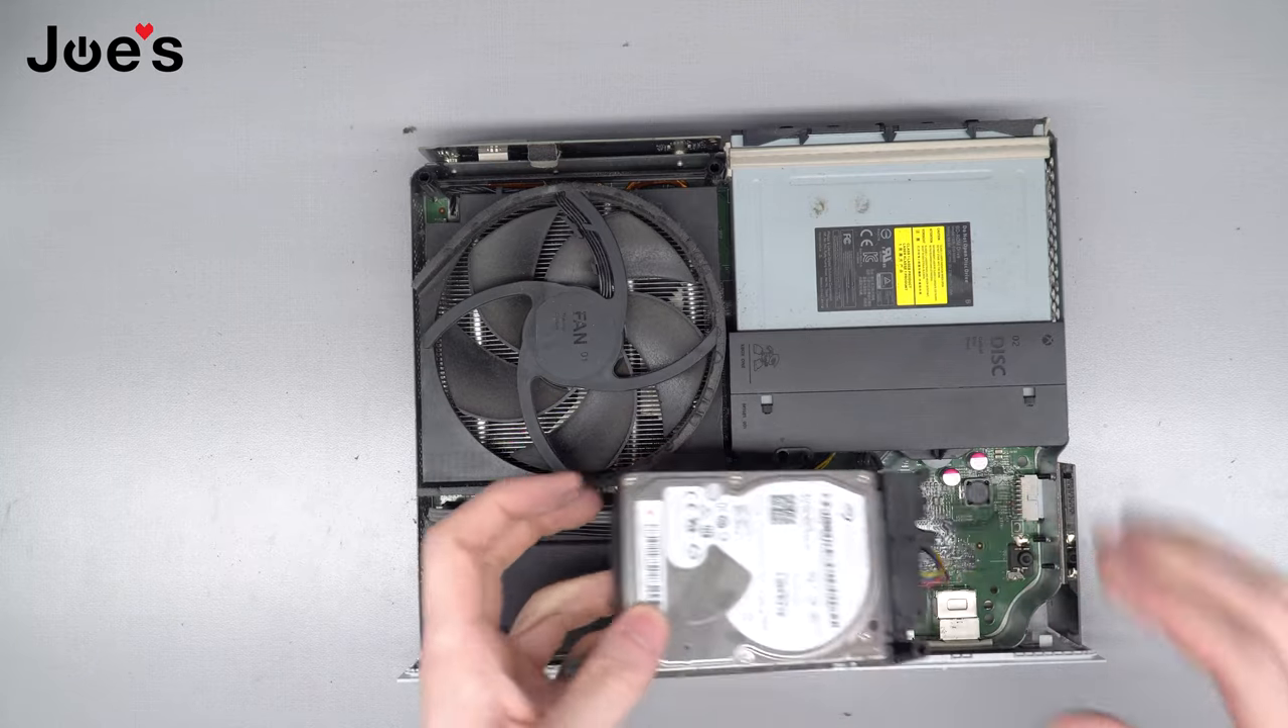So now the hard drive is free. It's in its caddy.